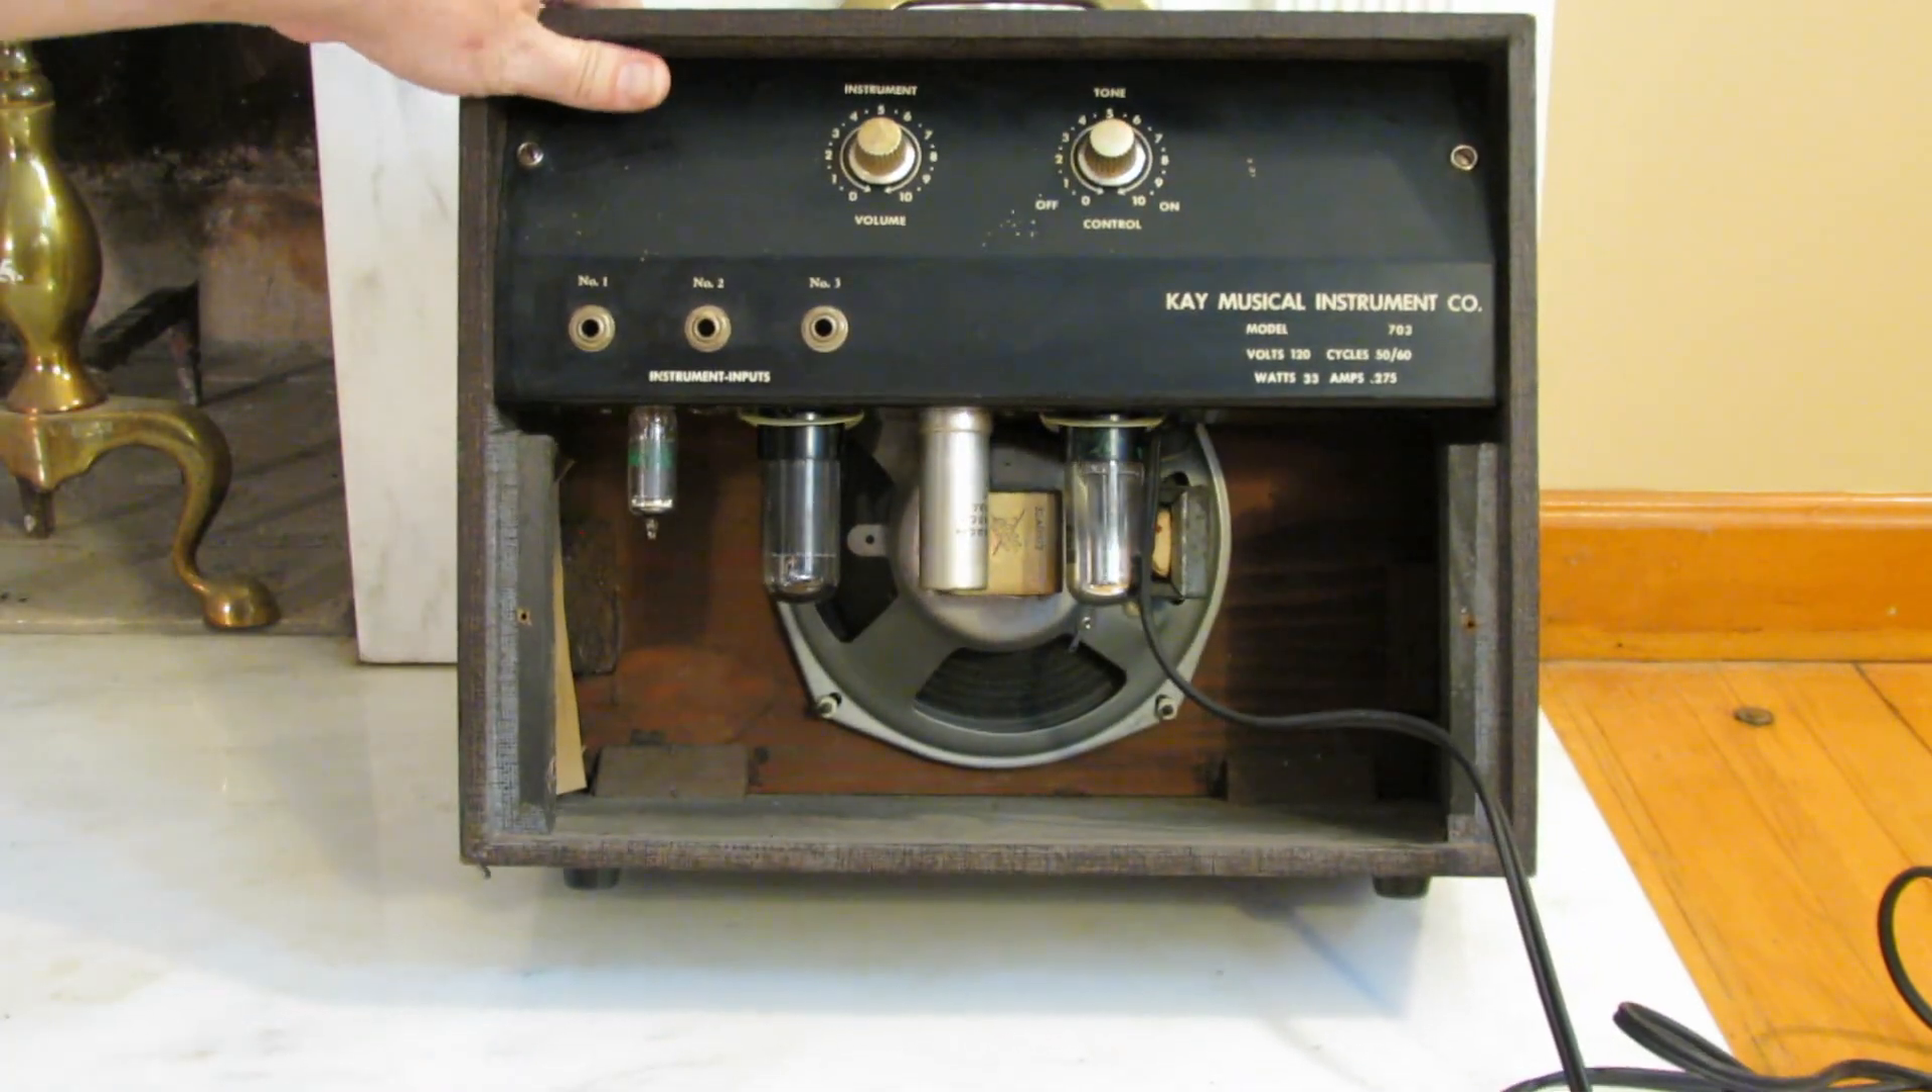Here we have the back door off.